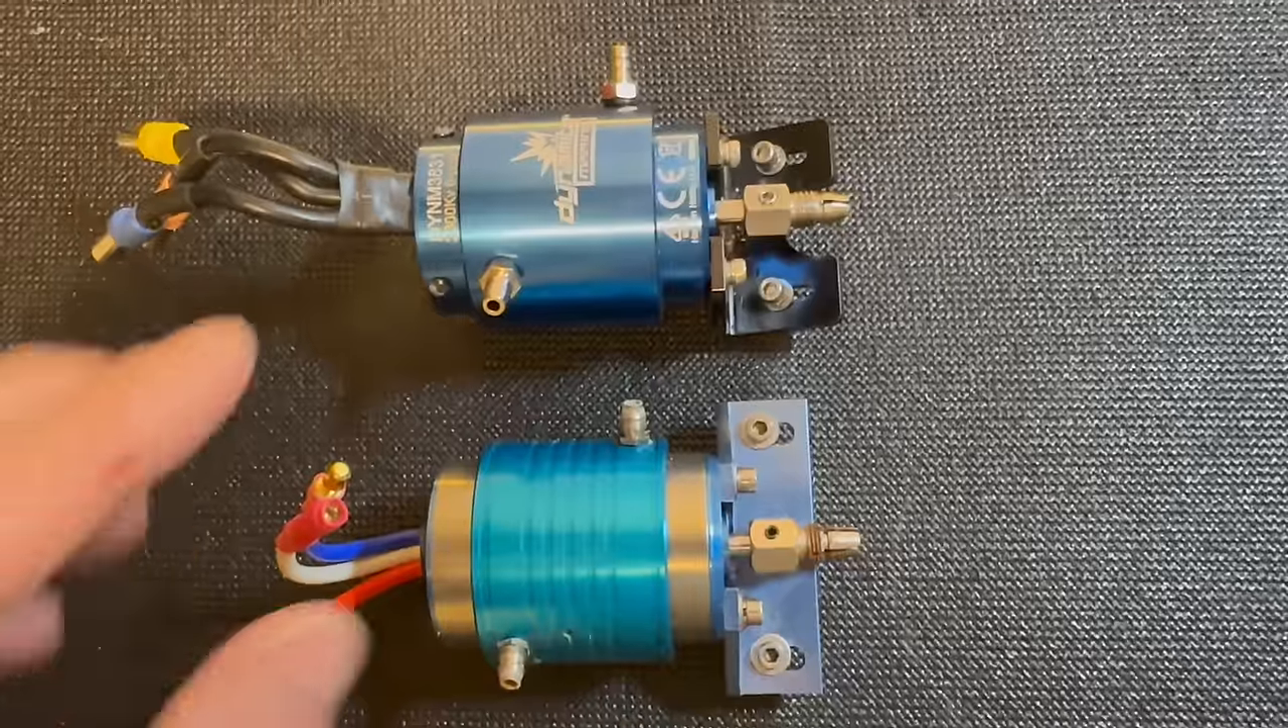Okay so we got both motors out.